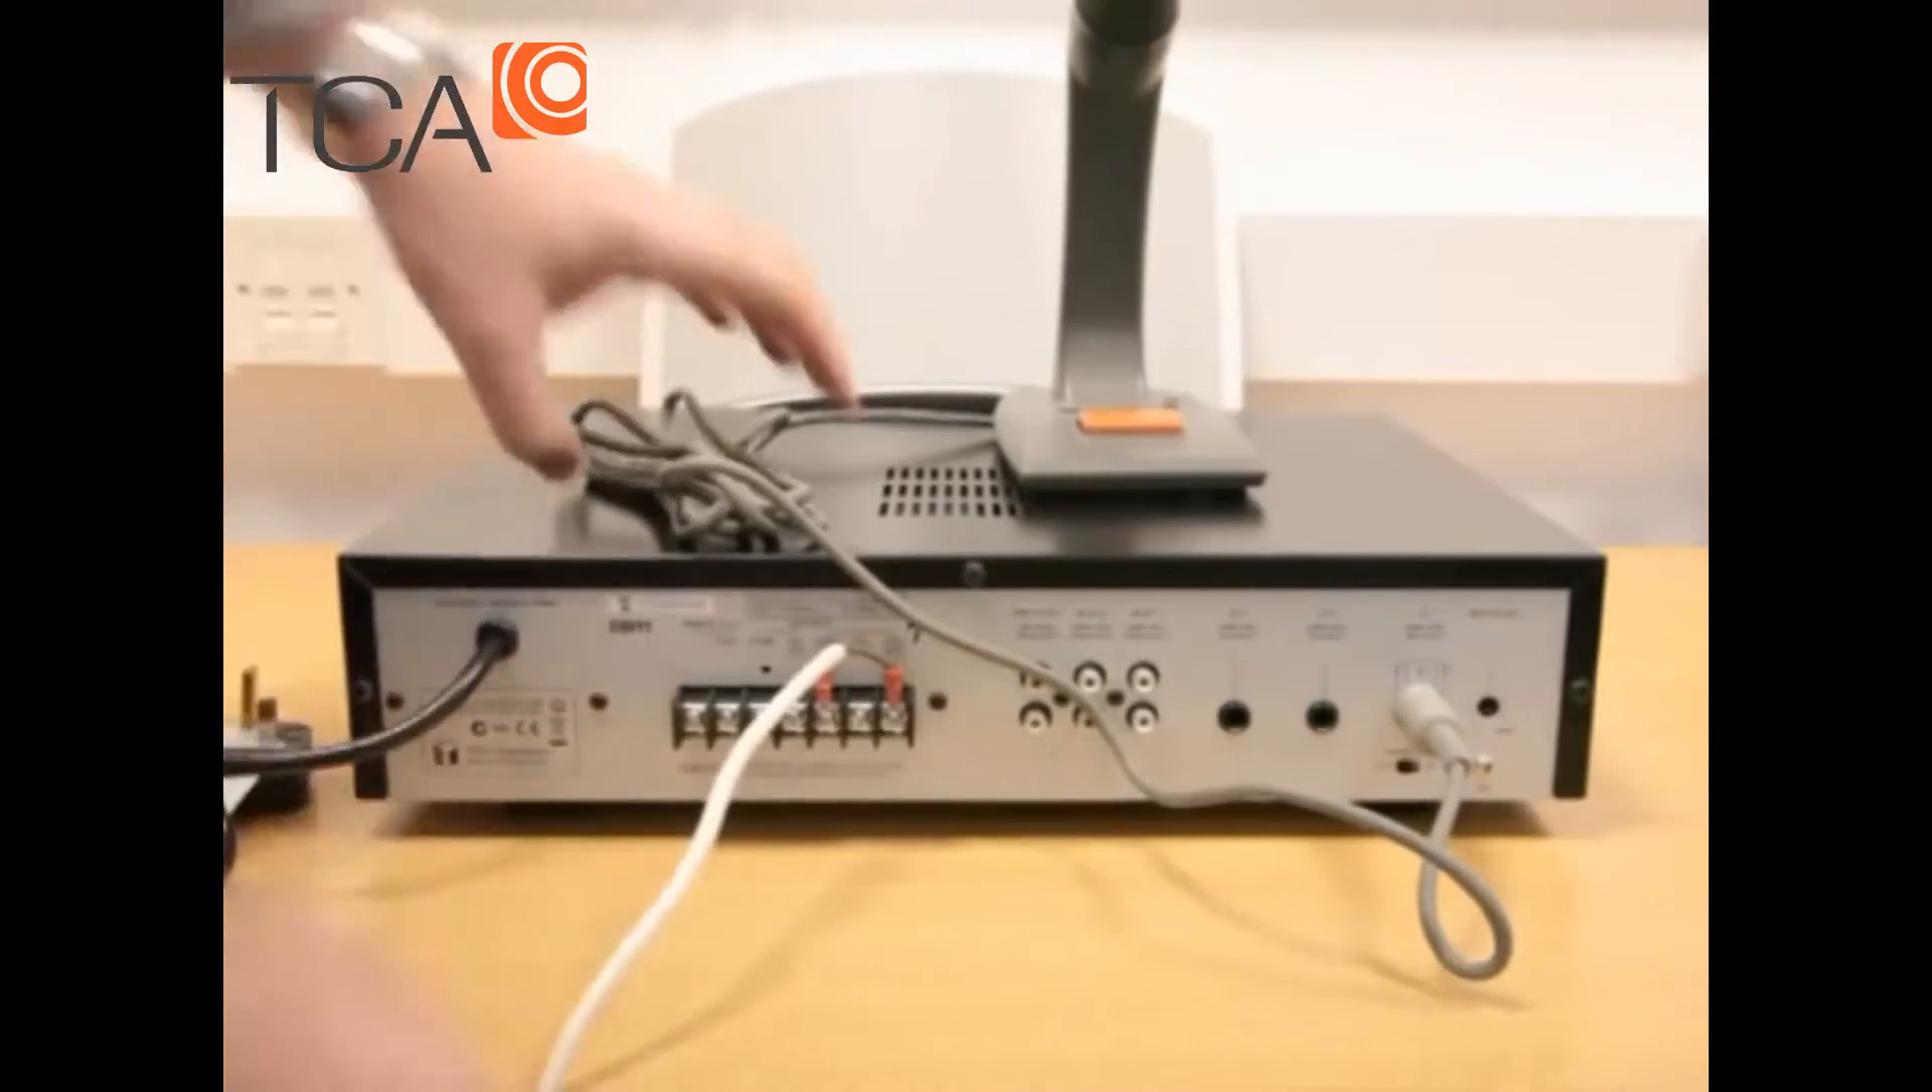So we've got our speakers connected, we've got our microphone connected.